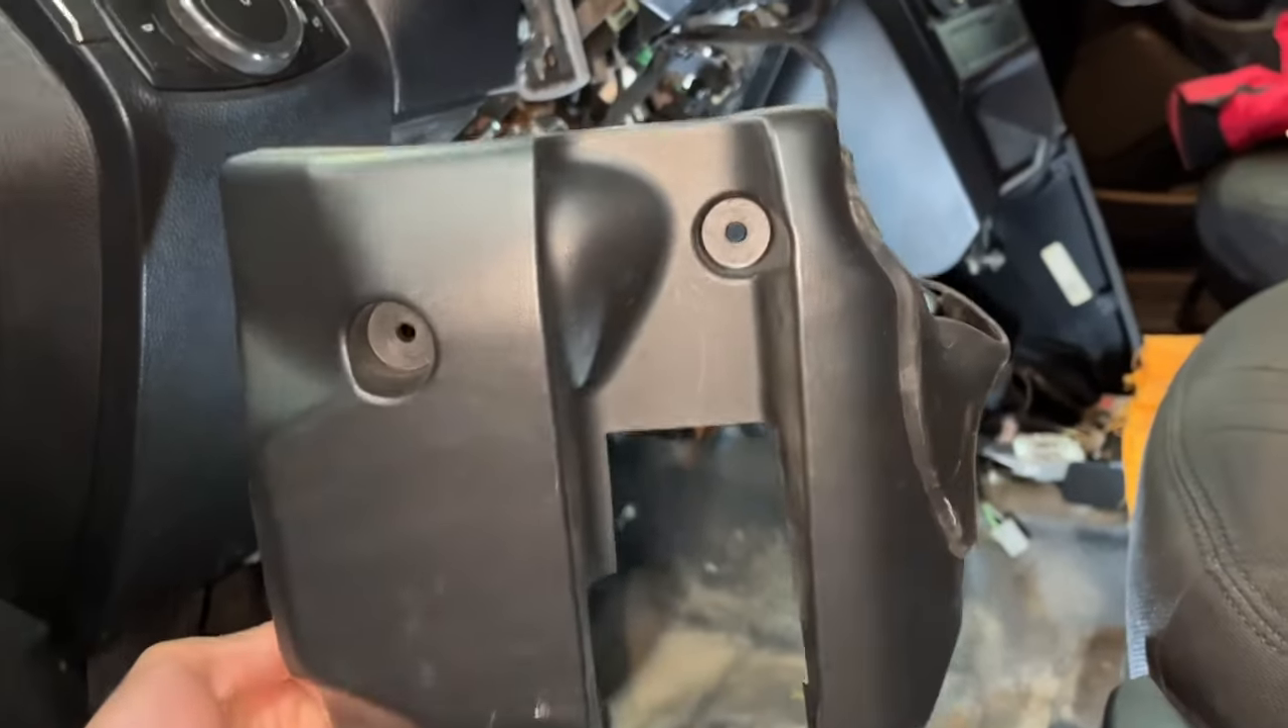I got this off. This is the lower shroud off the steering column.